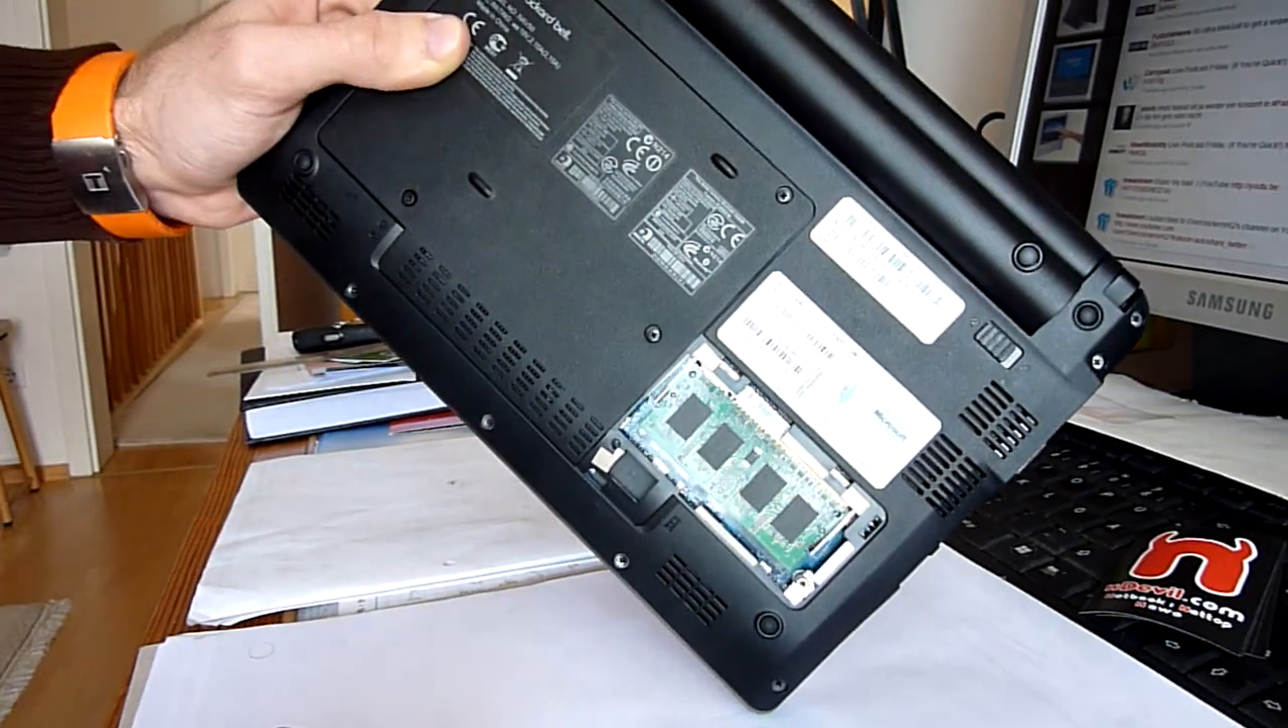You can already see we have the RAM stick inside.